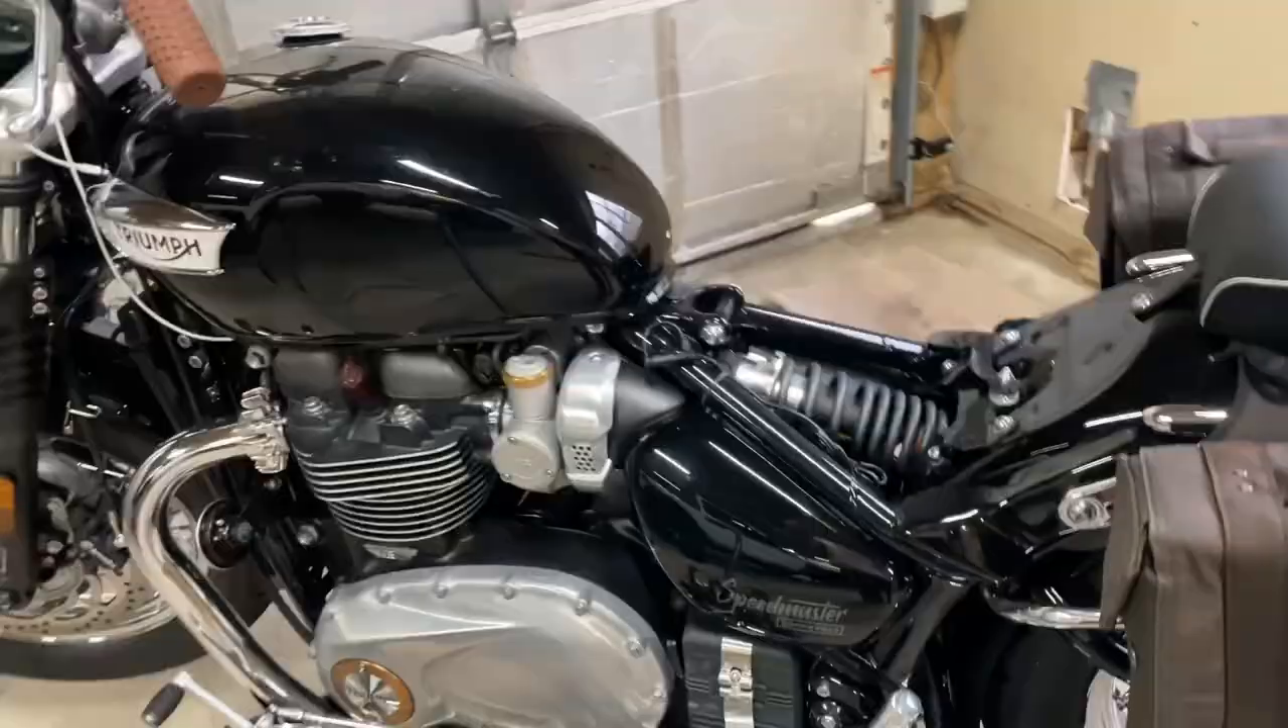Um, I already removed the seat.